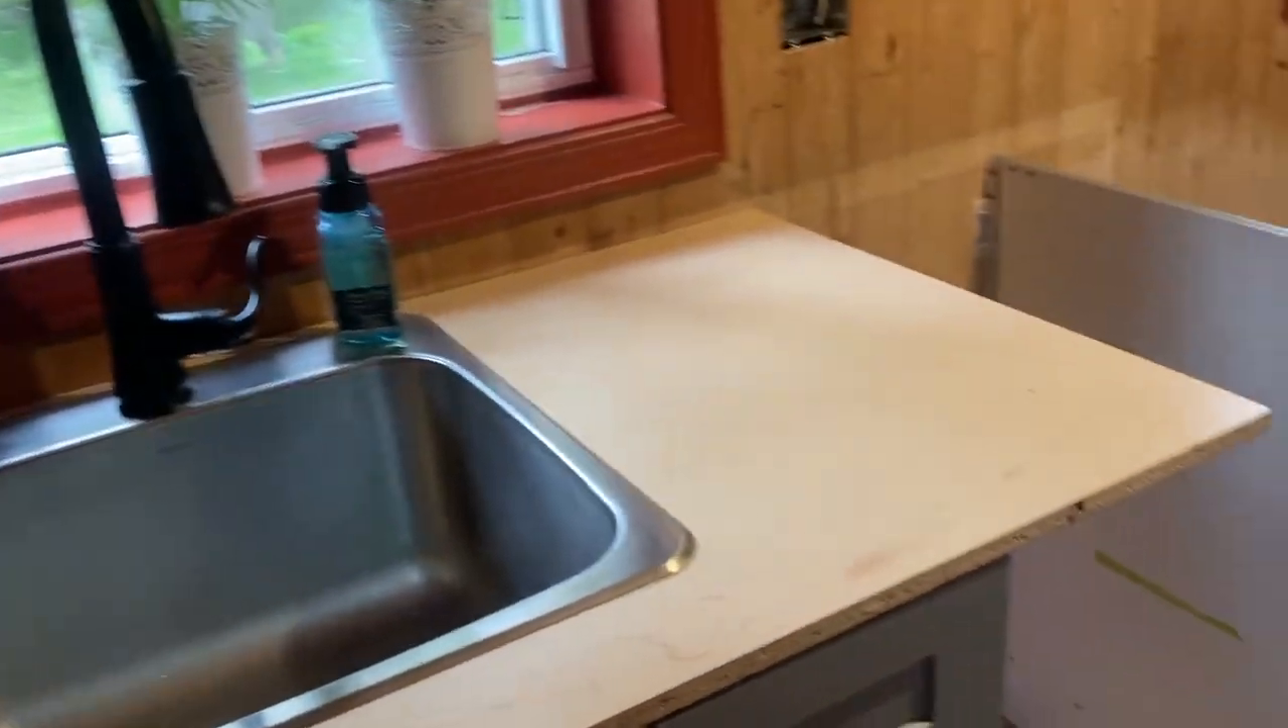Yay, we now have a temporary kitchen sink and a little bit of countertop.